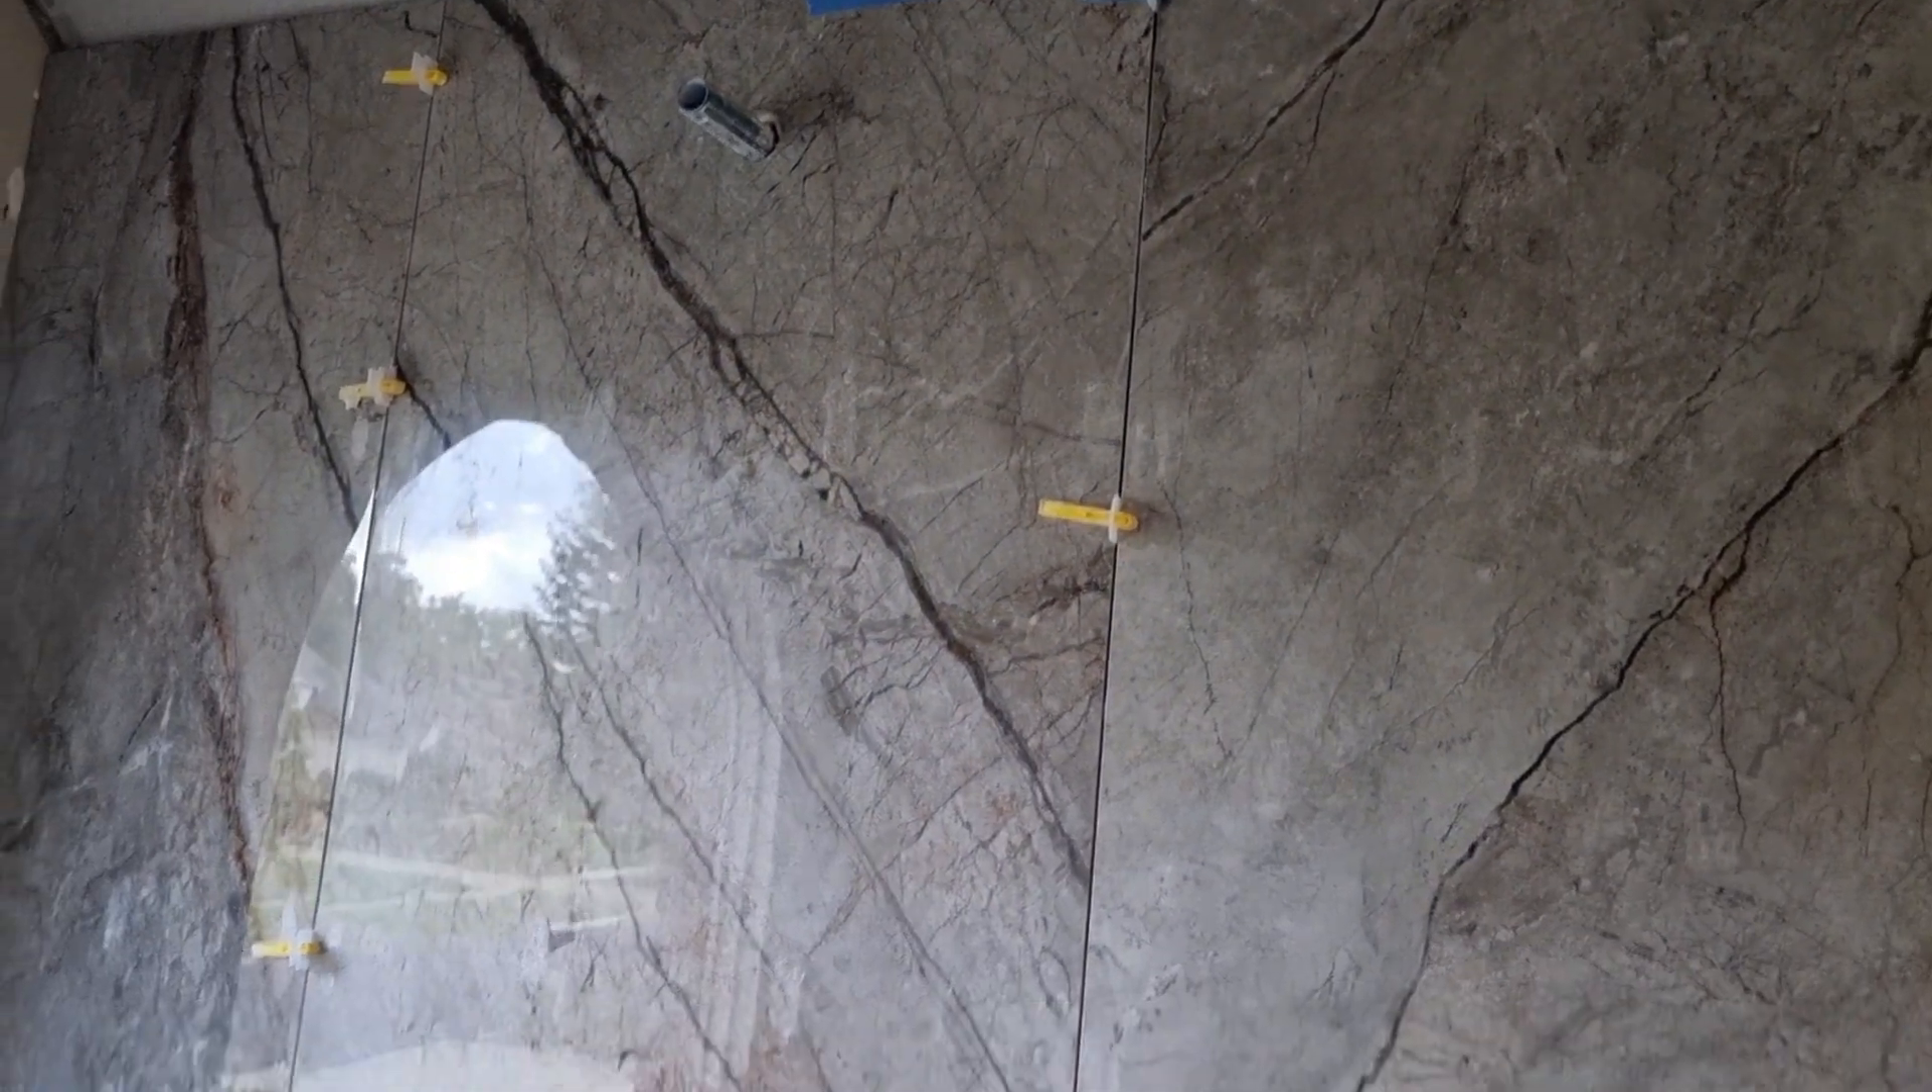Tutaj mamy przyklejone już kilka płytek.